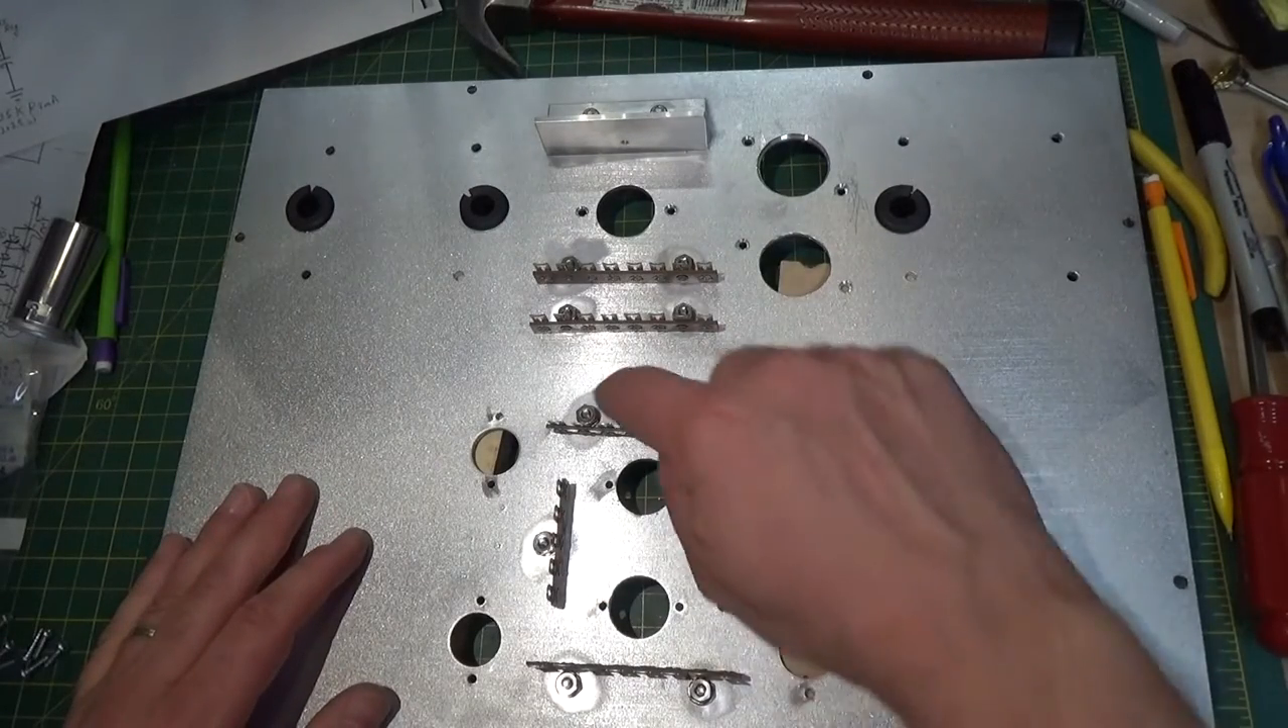I got some, most of the holes punched out. I got the terminal strips positioned.